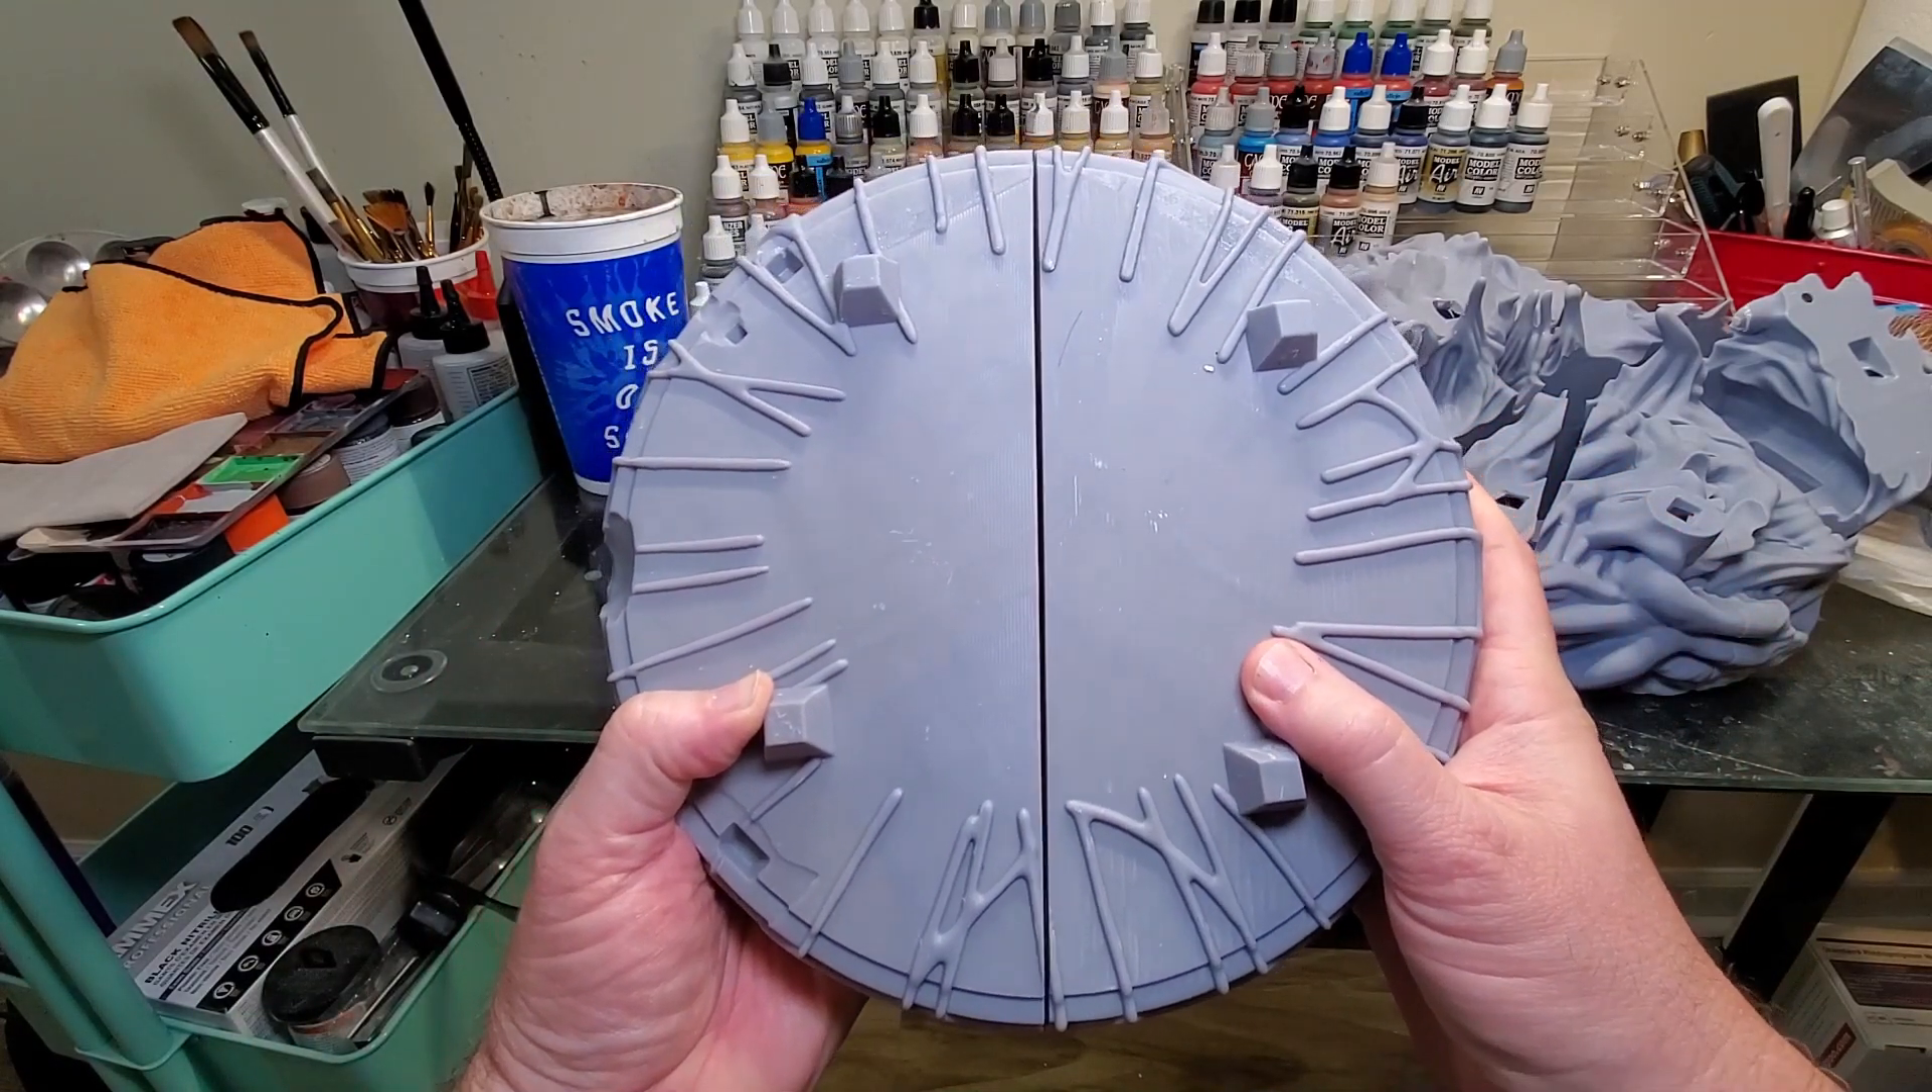And so there's no distortion there's a minimal seam line right there and a lot of that in the middle I won't even have to fill anyway because I have this other base going on top.